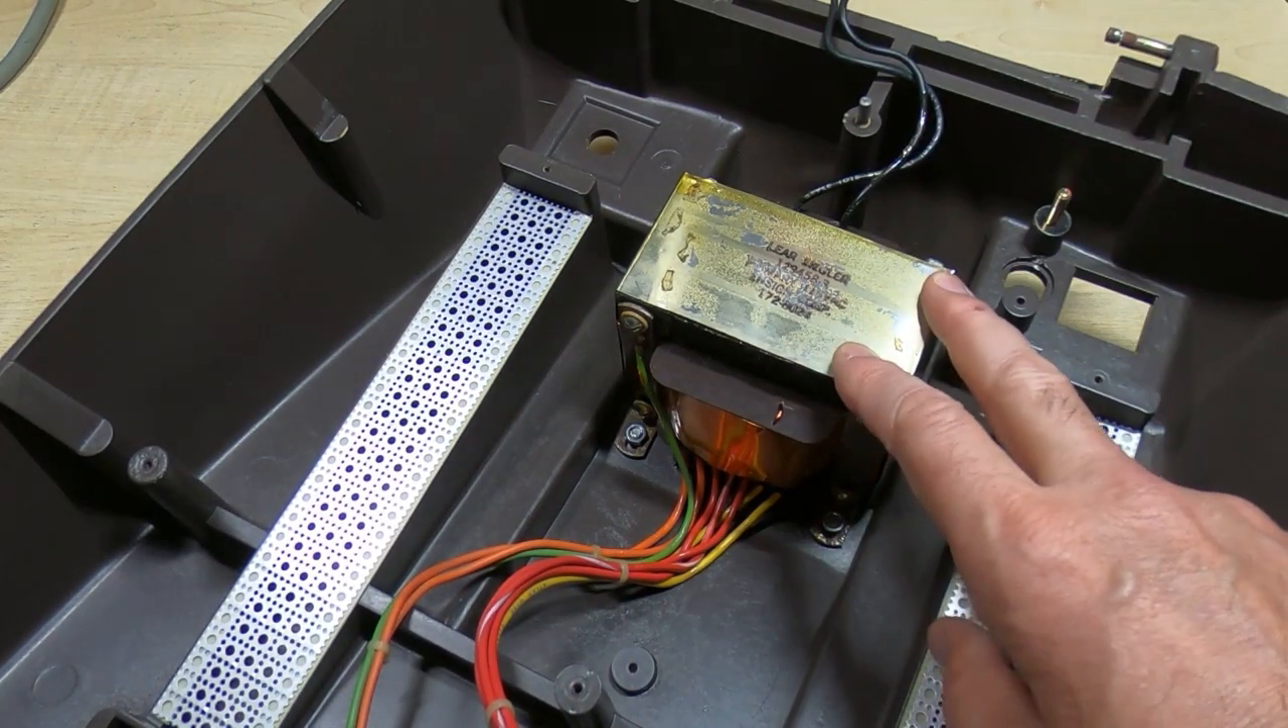As you can see the transformer fits back in its original location.